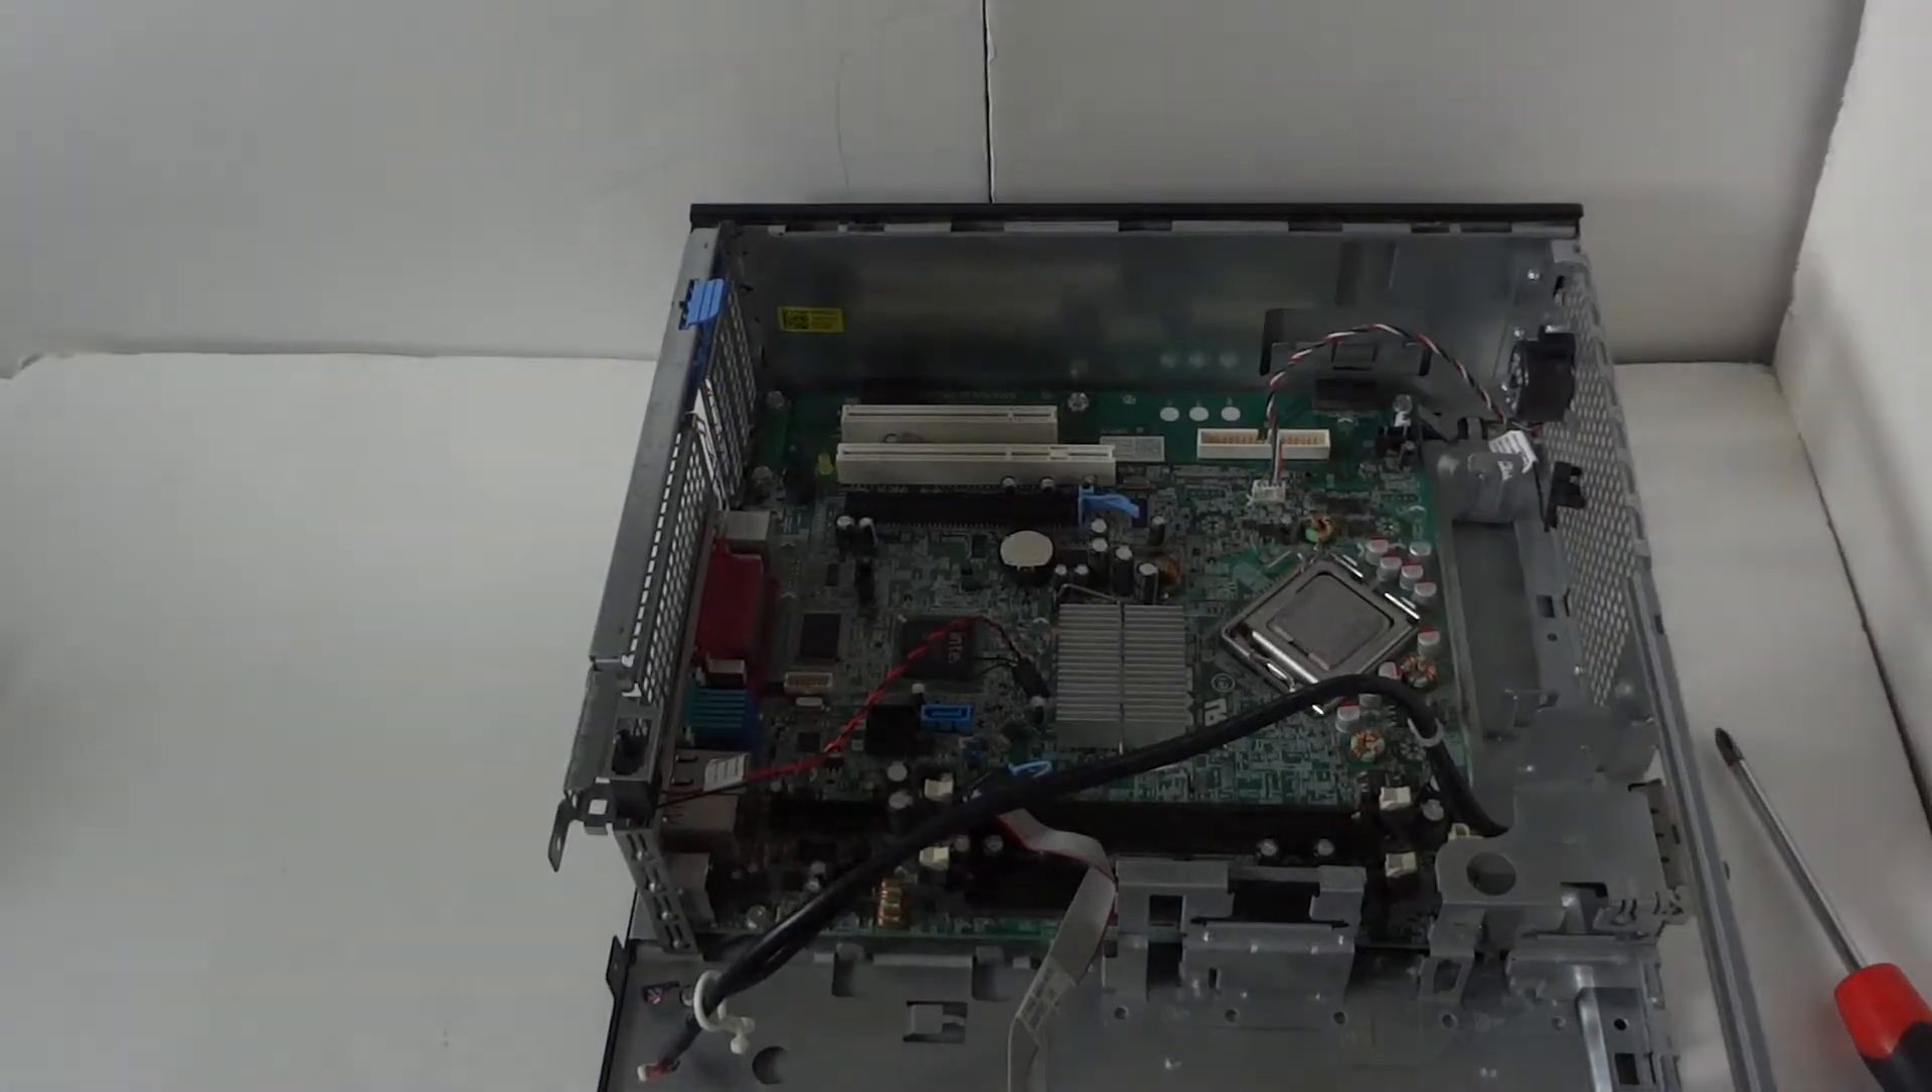So here's the heat sink for the processor removed.